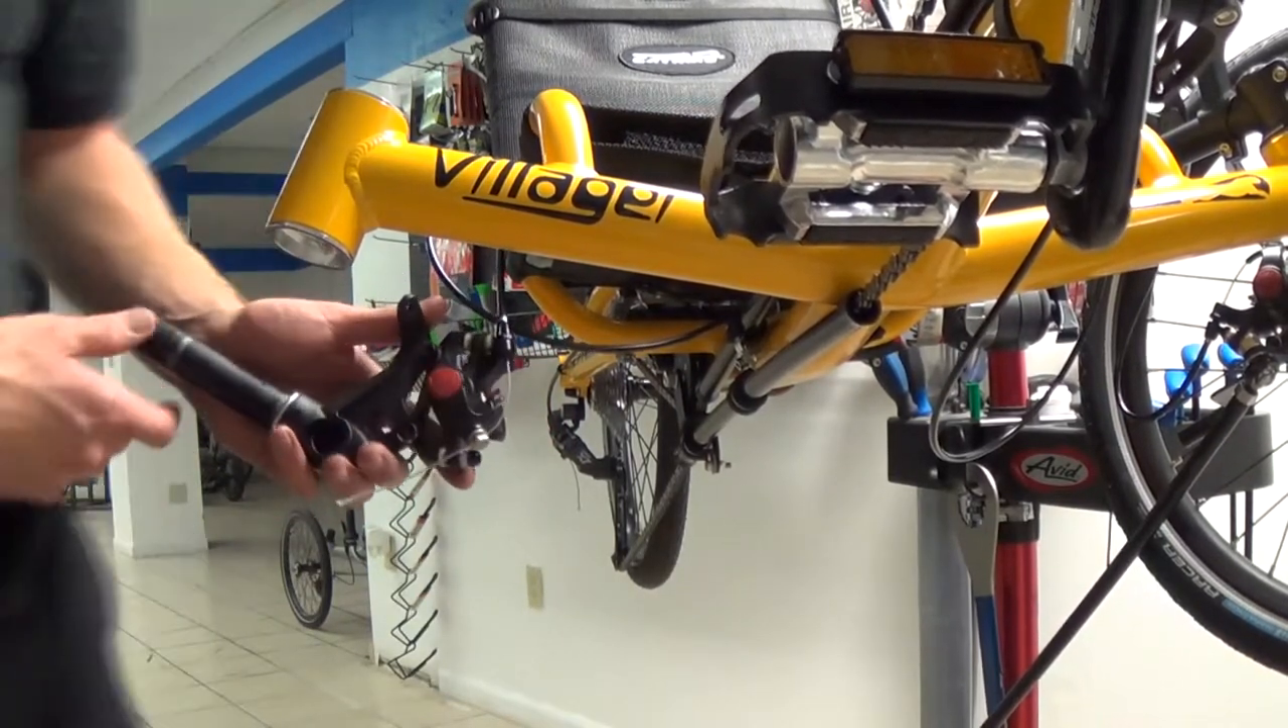Next you're left with the brake caliper attached to the old spindle.